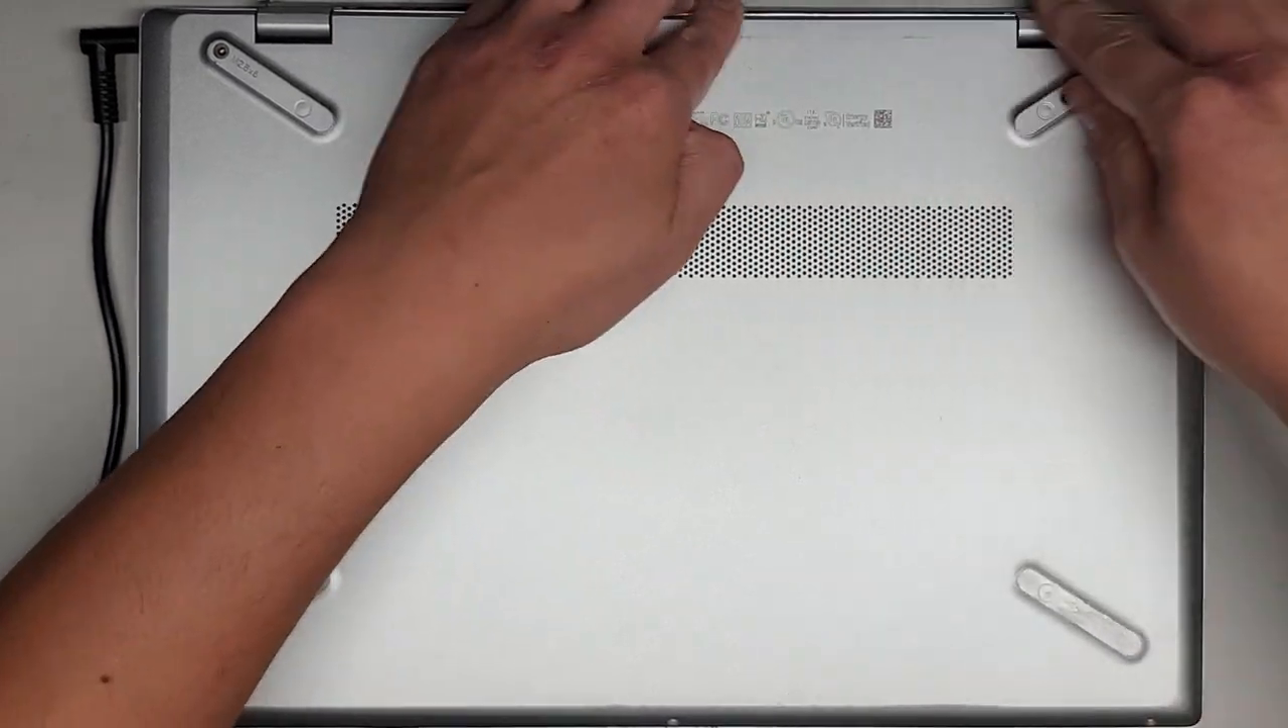As you saw, I just put the cover back on.